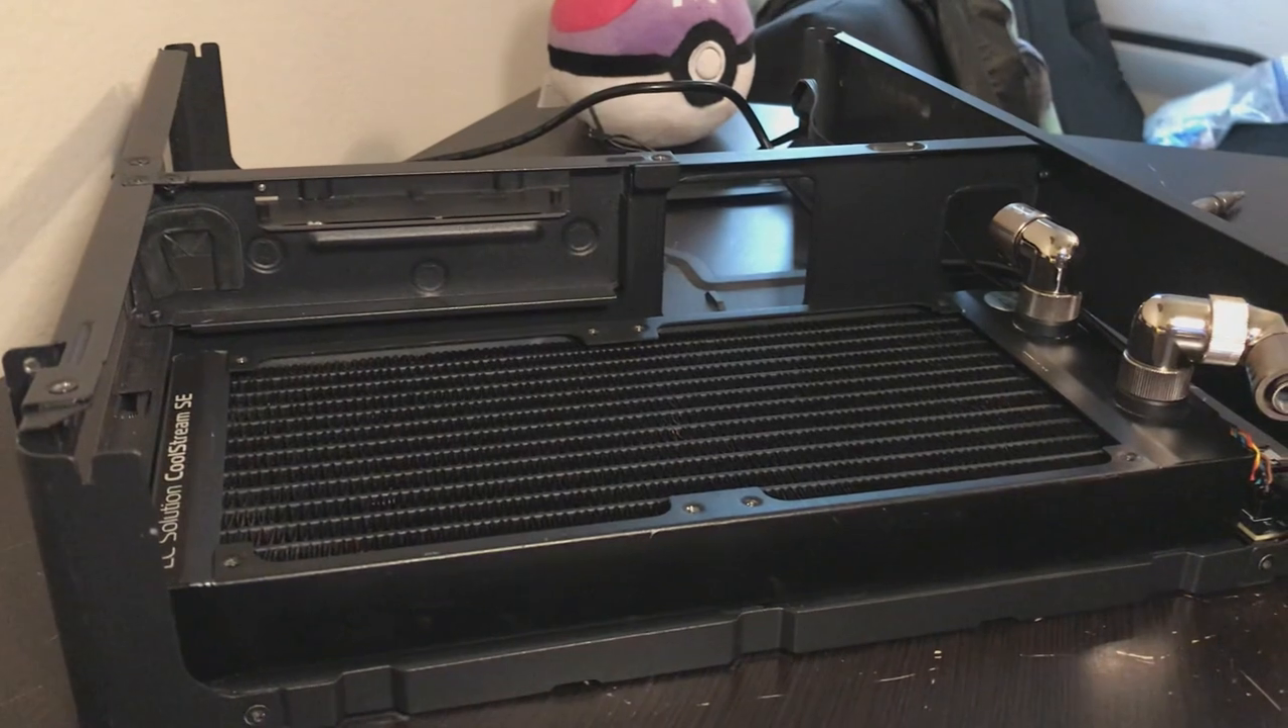All right, so as you can see with the modded configuration without those USB ports this radiator fits like a glove and we'll just have to put some fans on here.